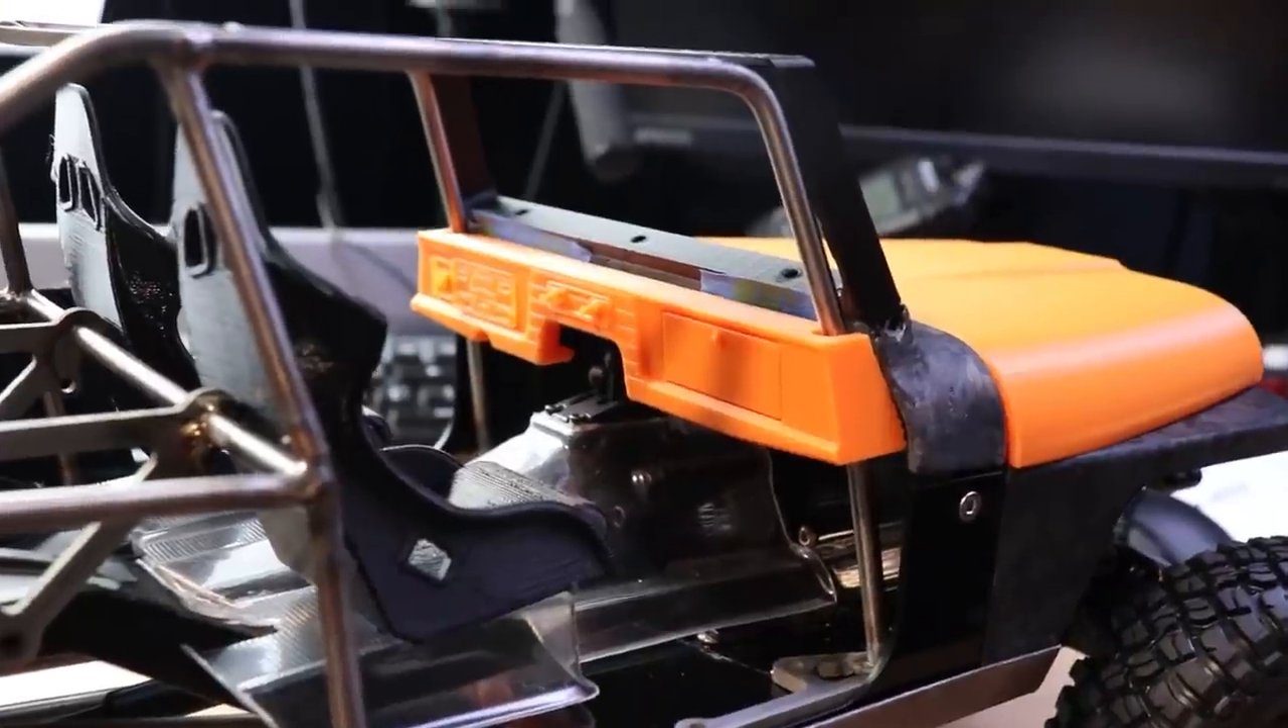The windshield frame is just taped on right now but the dash is in there.